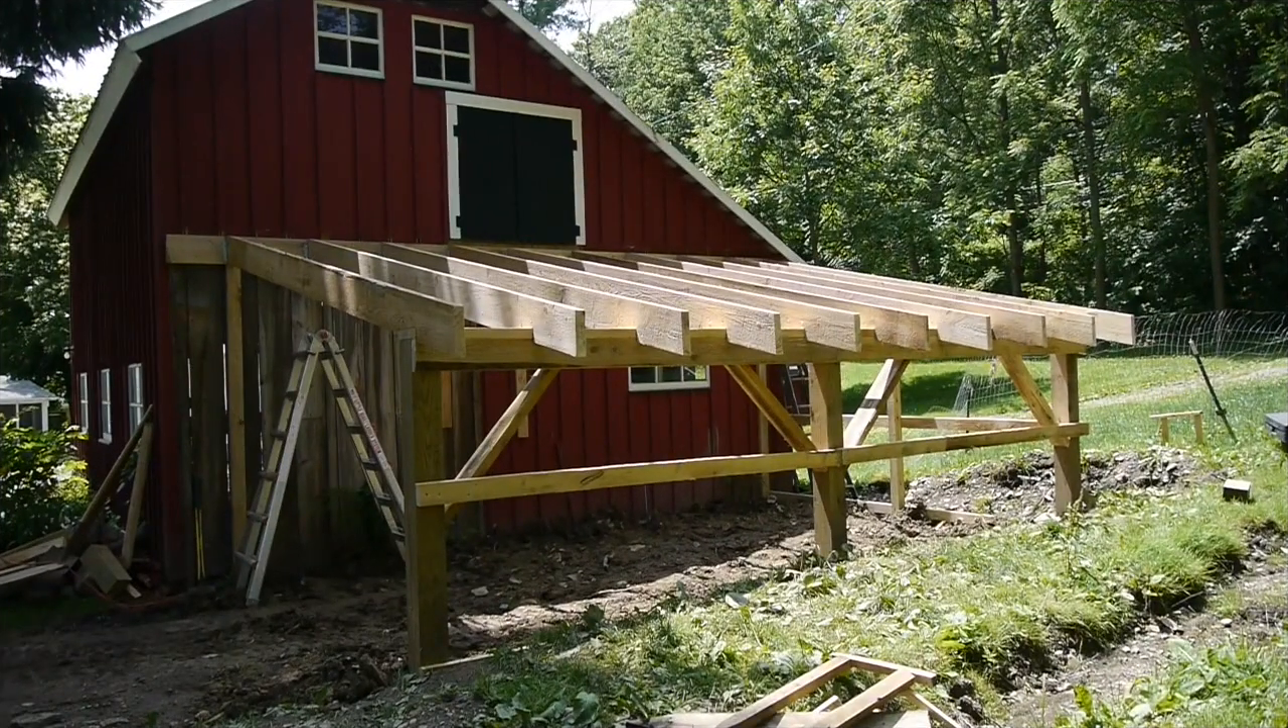We've got all the rafters up.